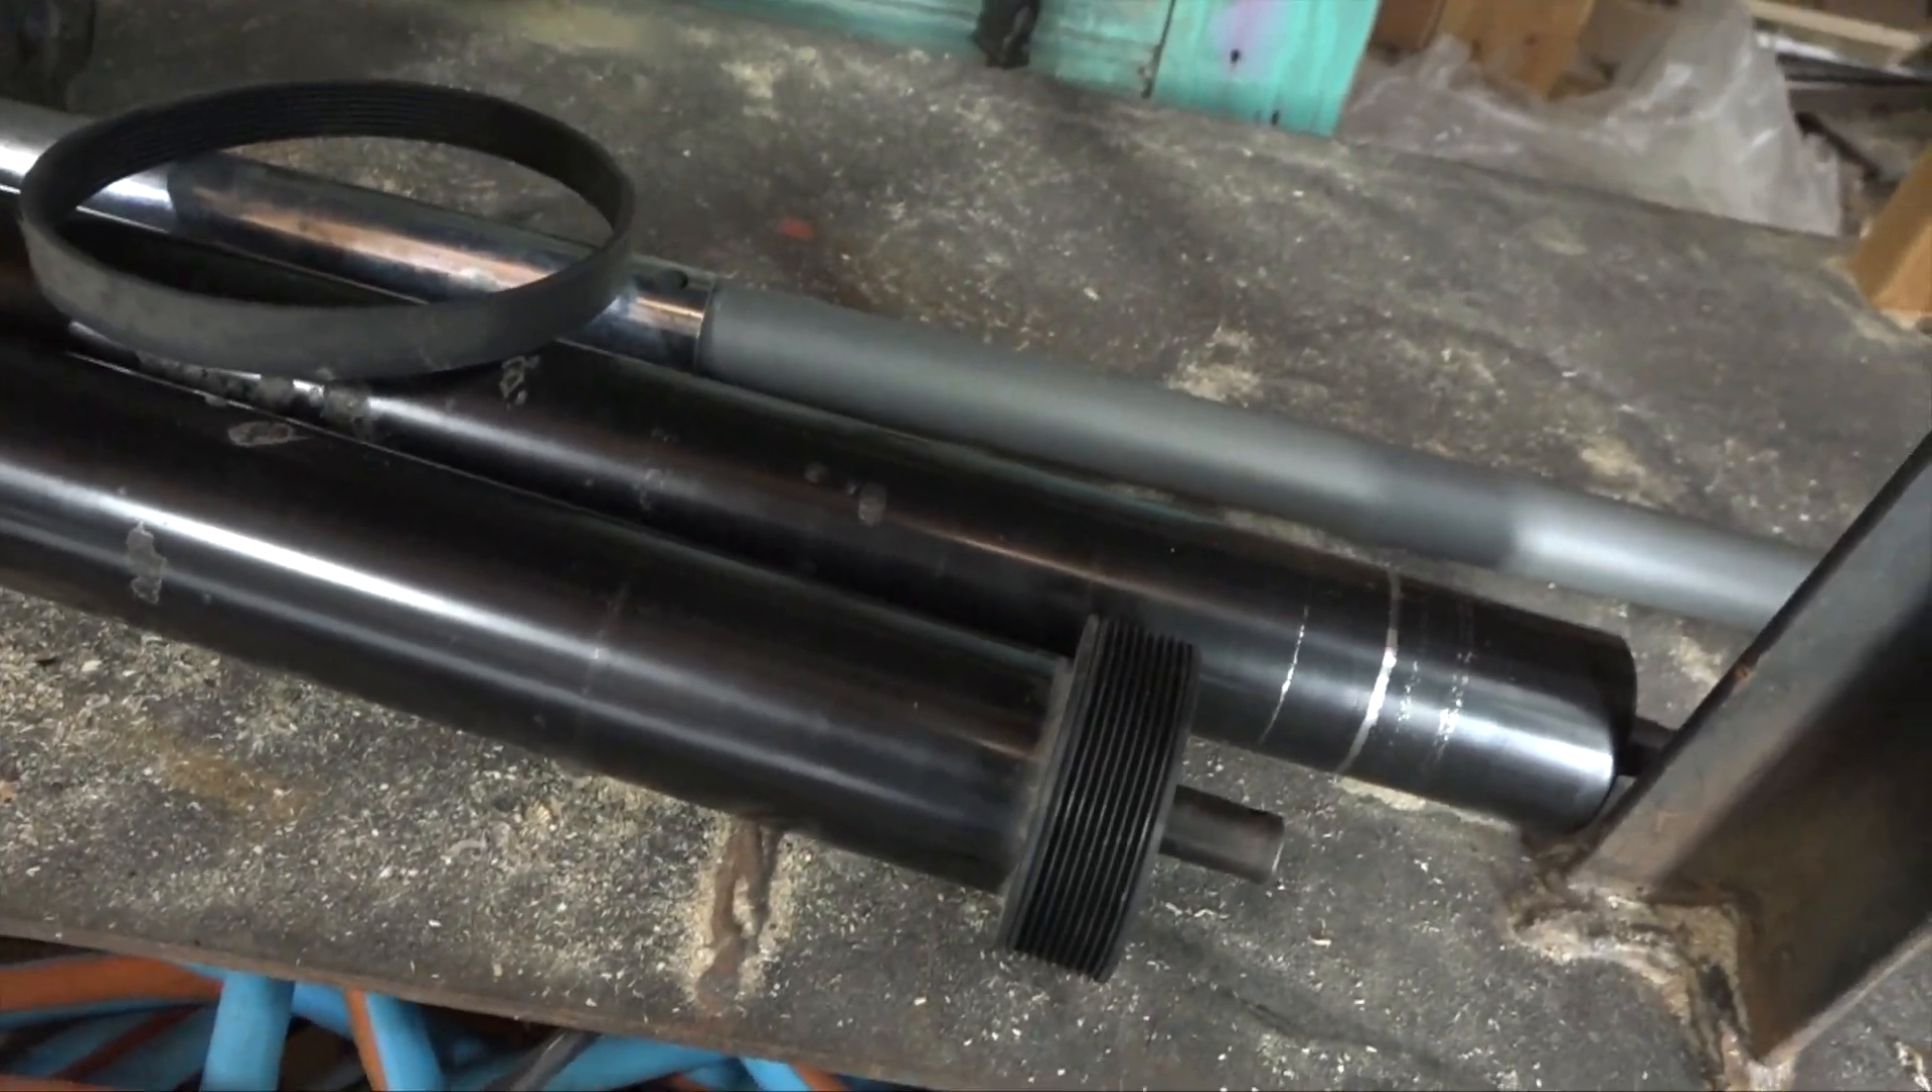Here's the pulley attached to the one side.